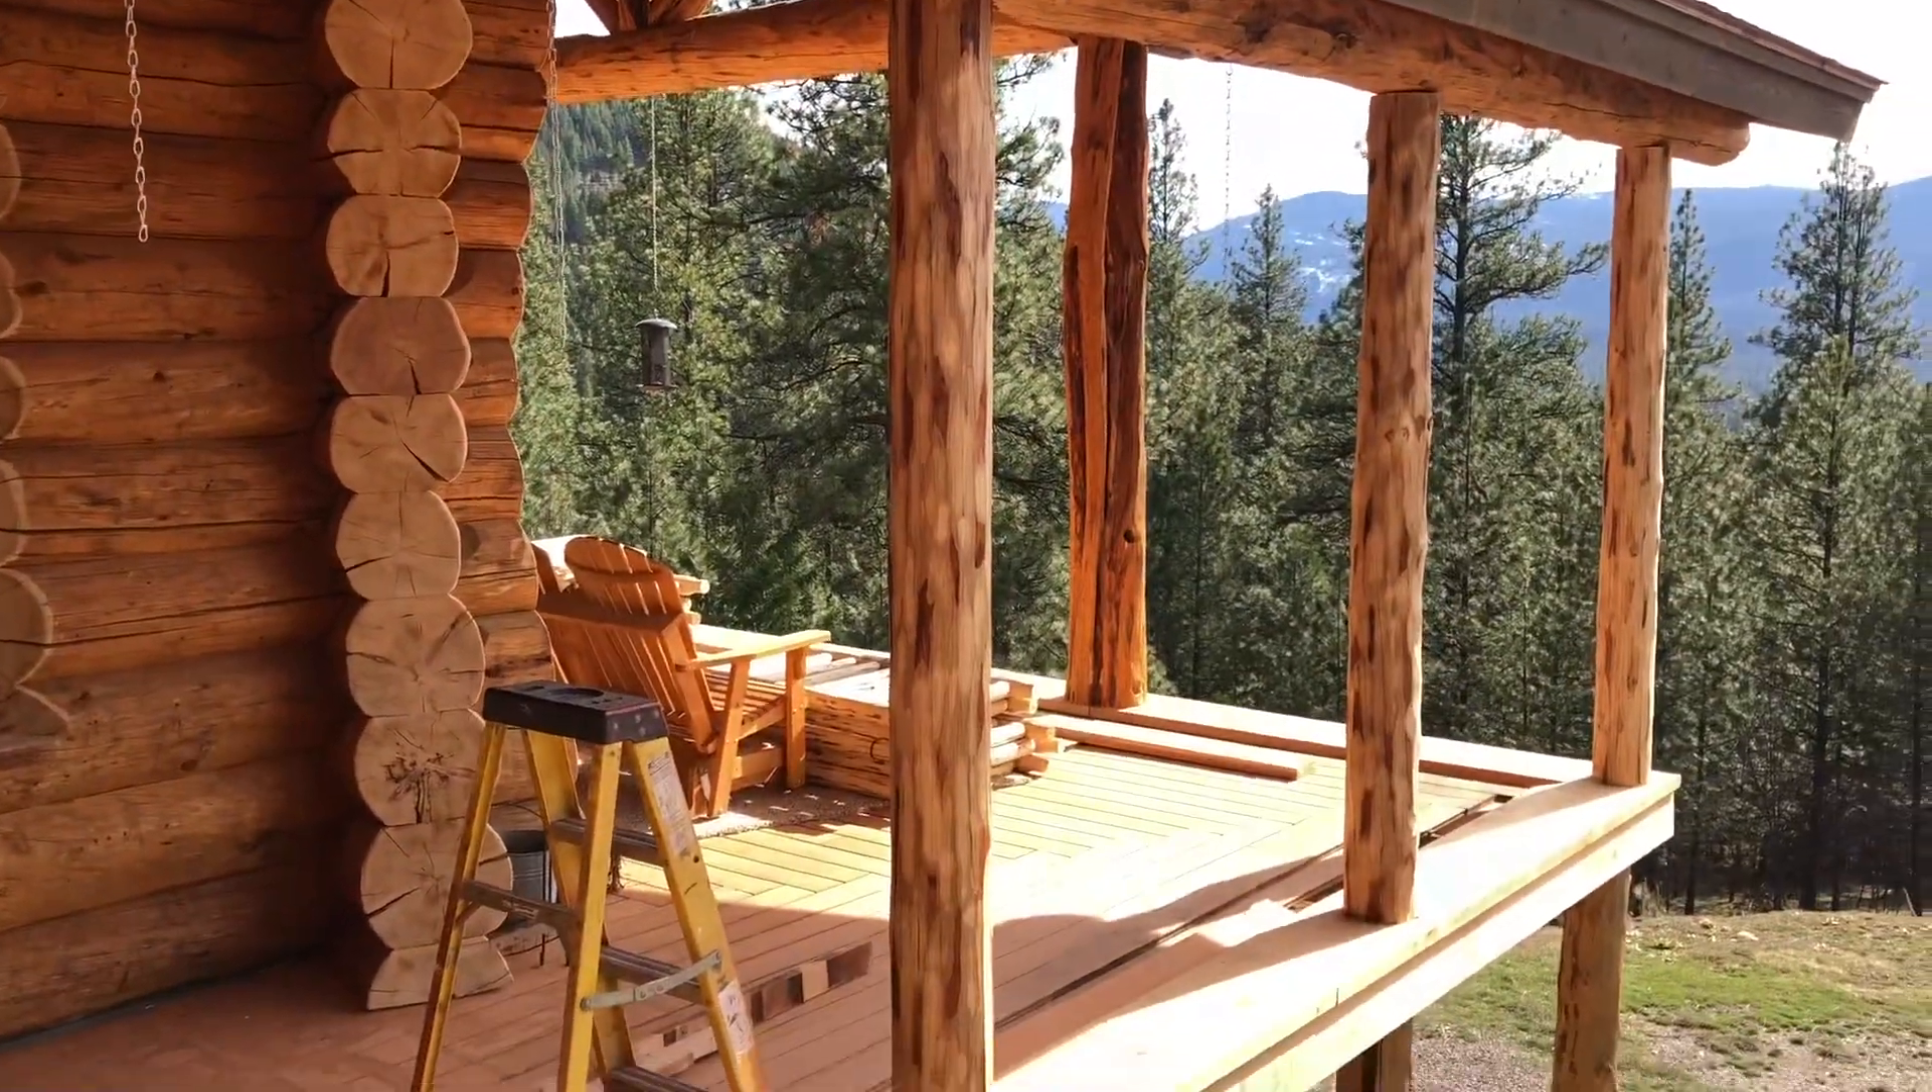And we've got all of these posts in now here.